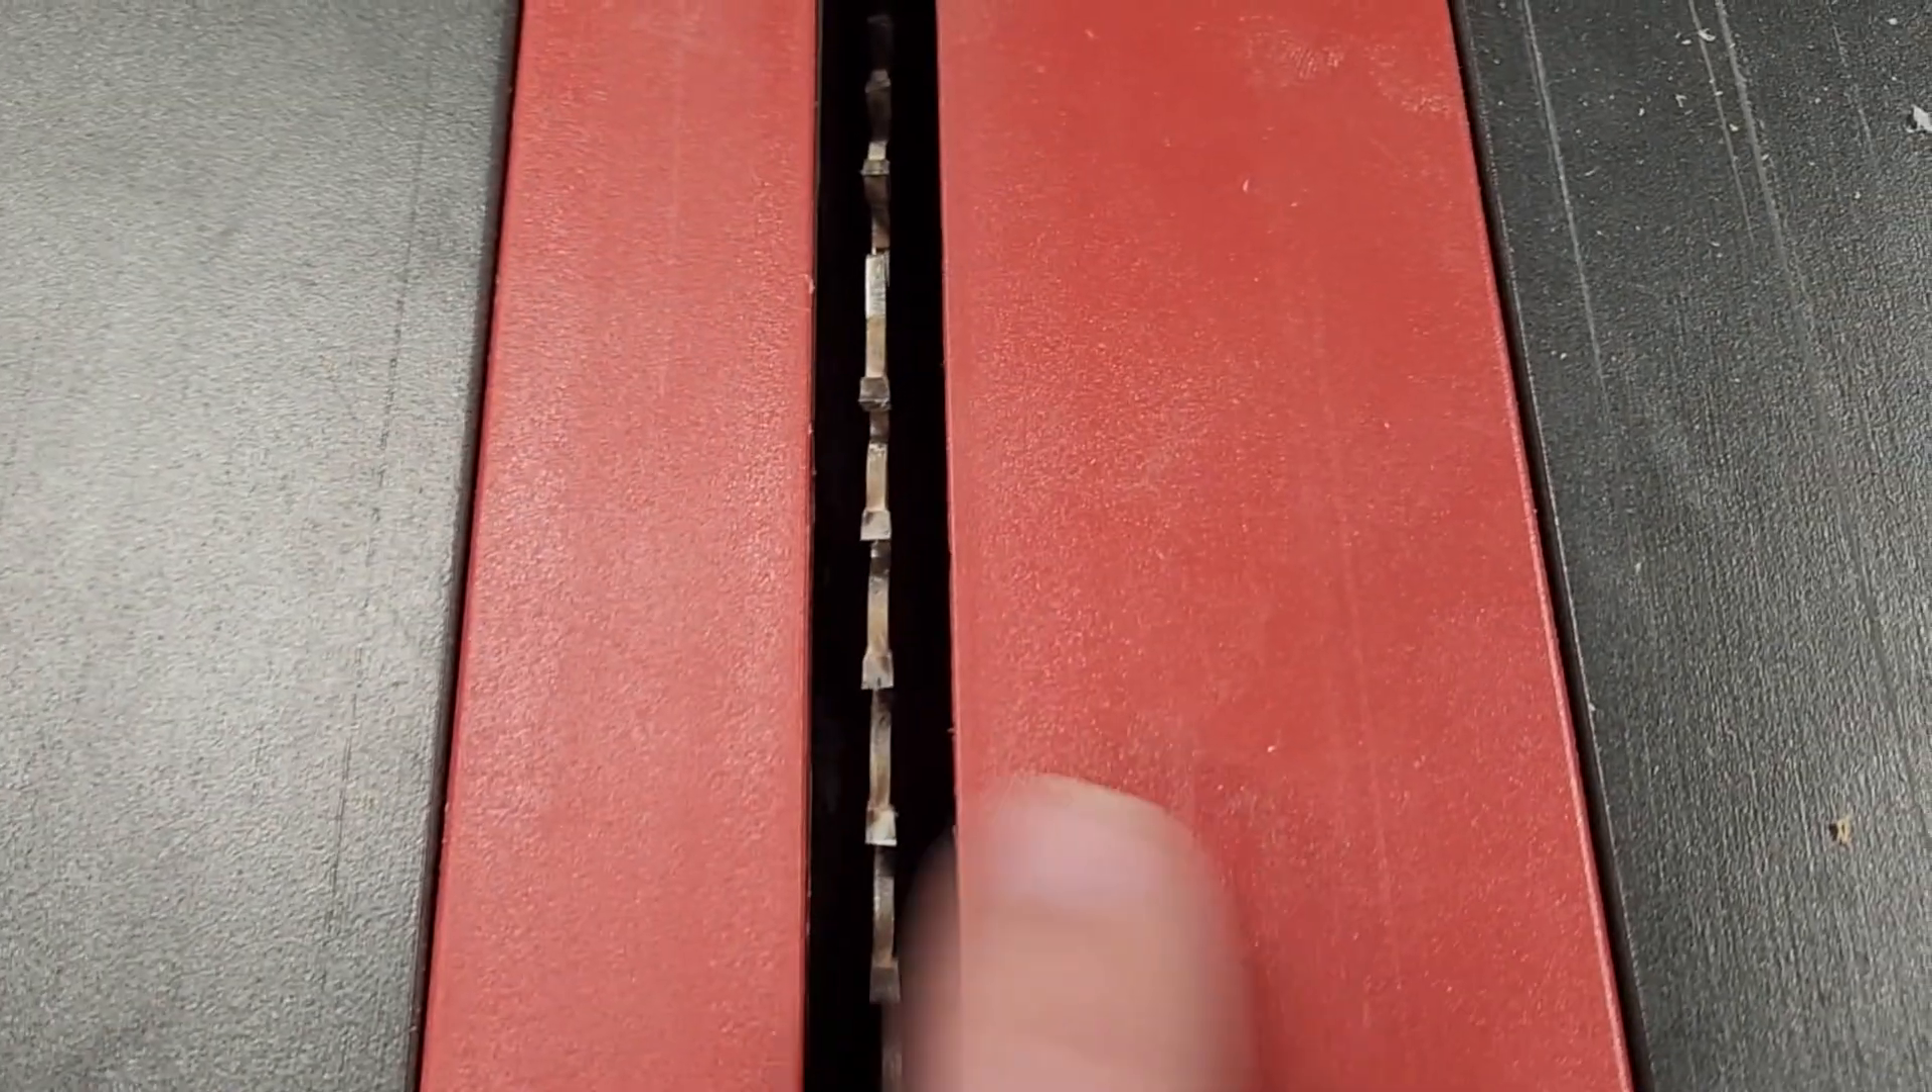One issue with it is the throat plate here. It's pretty flimsy, just plastic and obviously there's a wide gap here so I wanted to make a zero clearance plate.